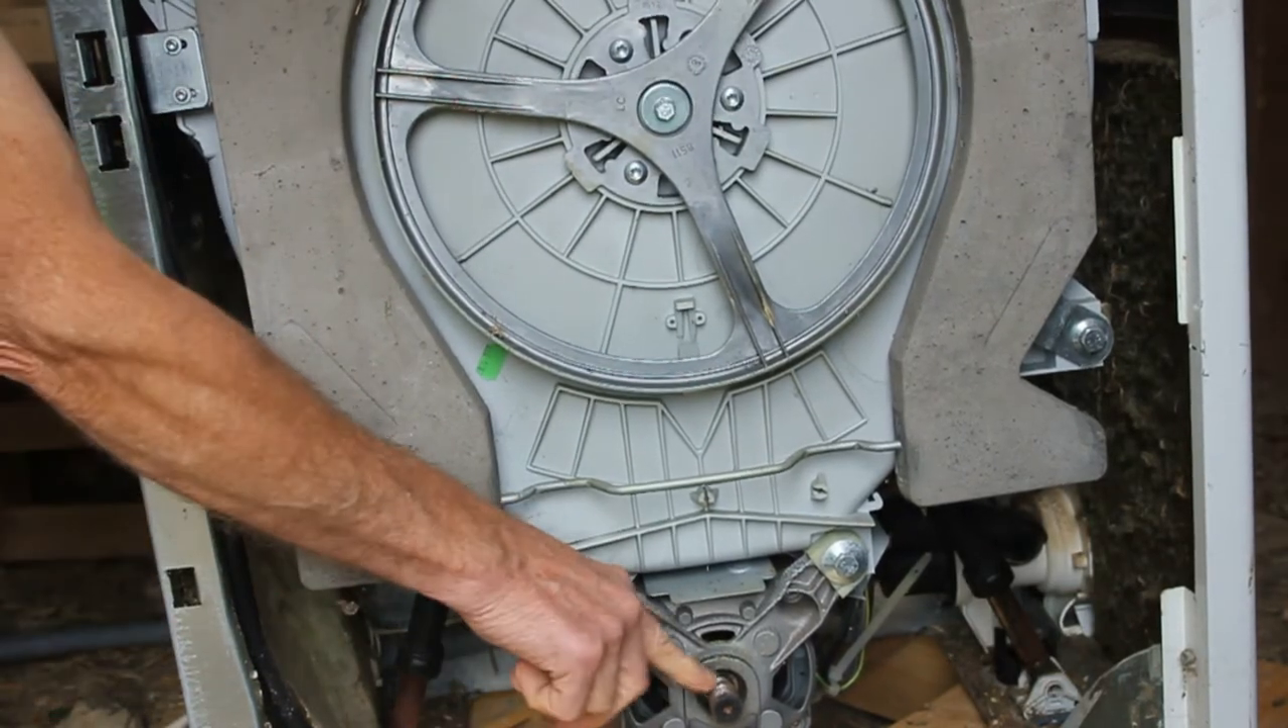I've taken the side off the machine the motor is here there's the drum and the drive to it.